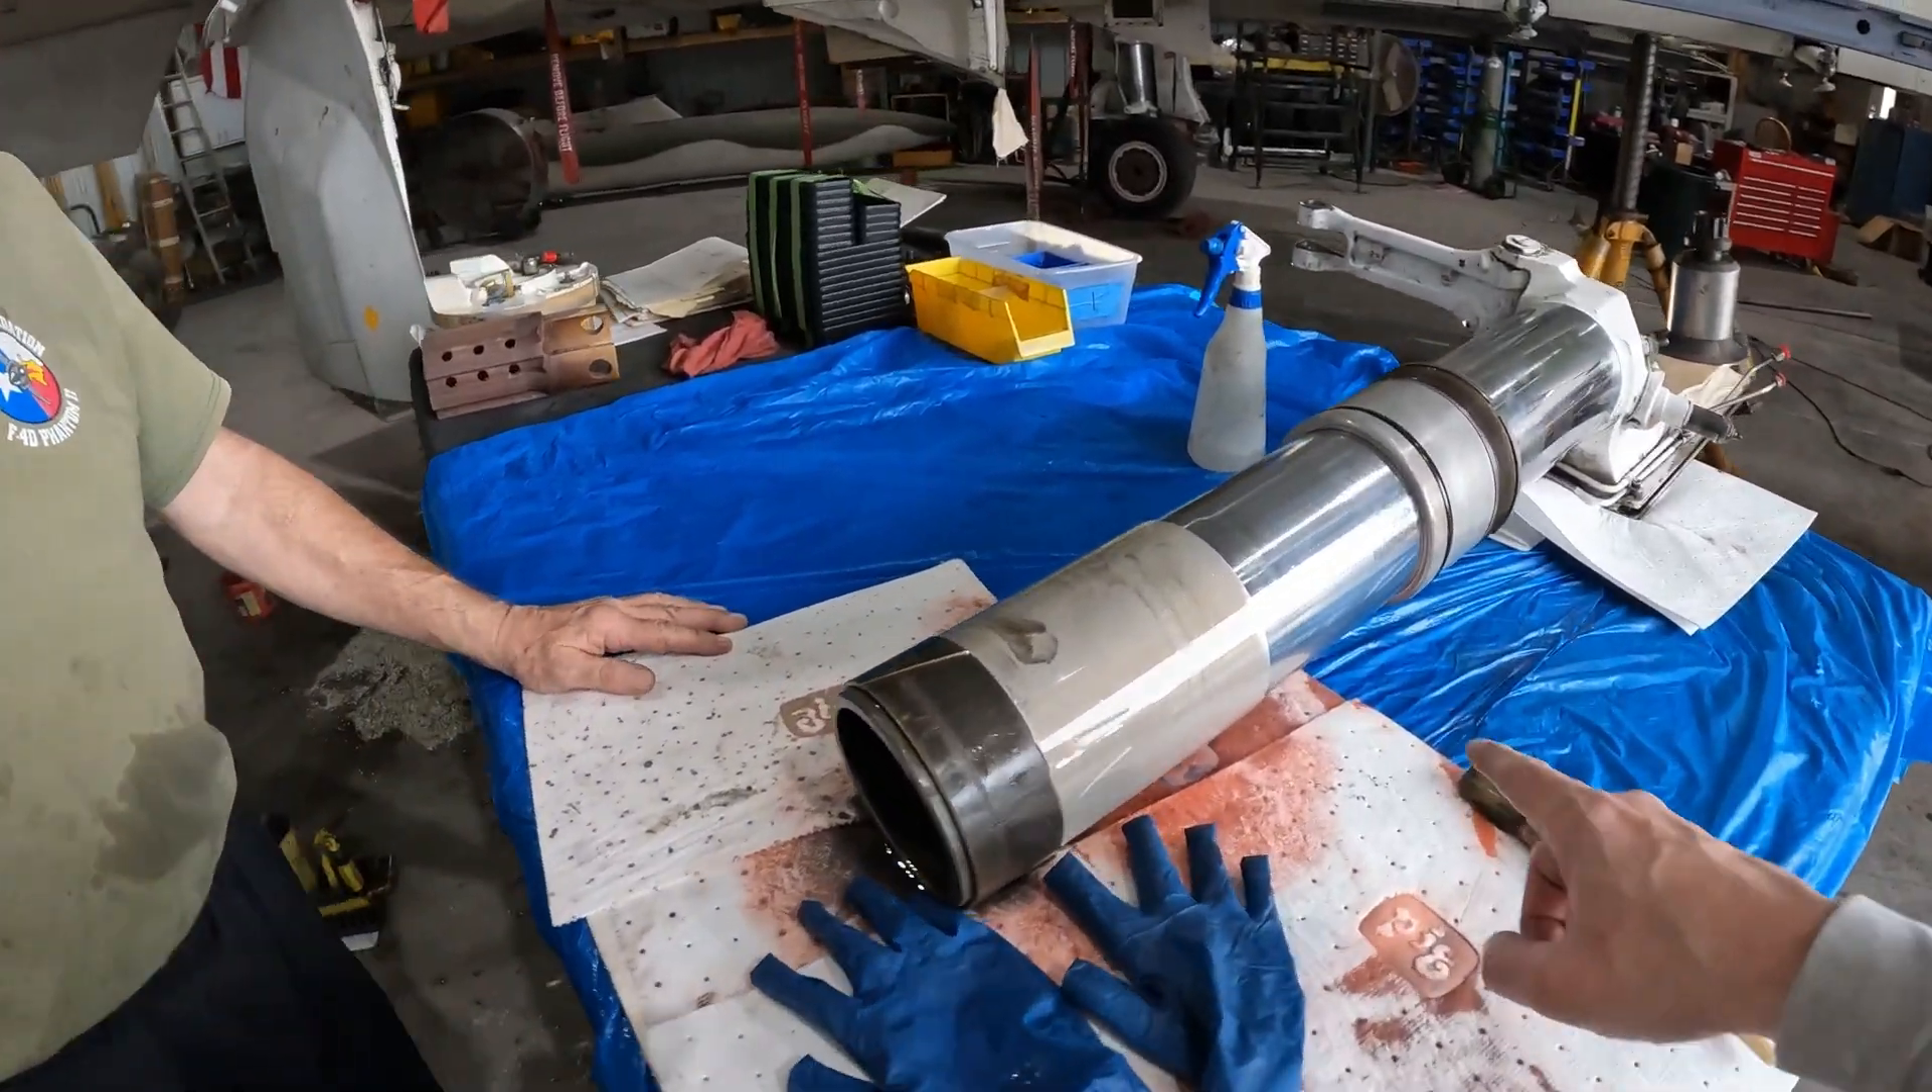We got the lower half of the strut out.